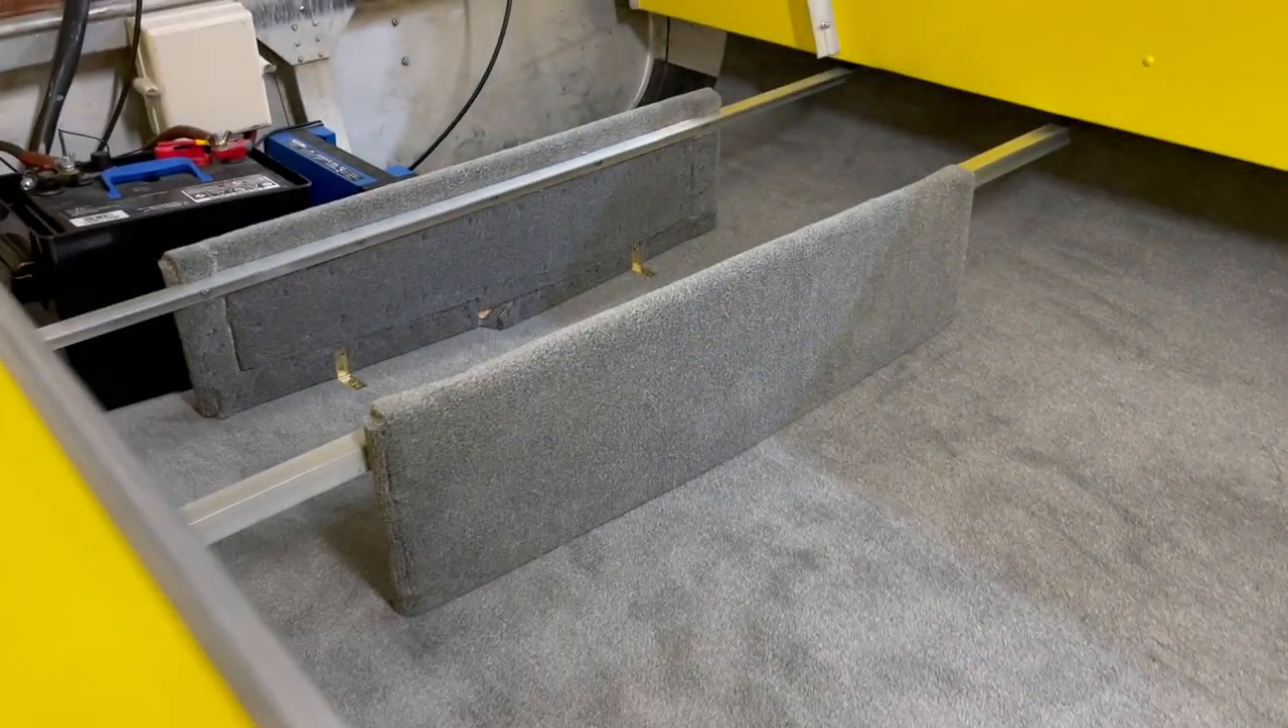Seat supports are now done and installed.